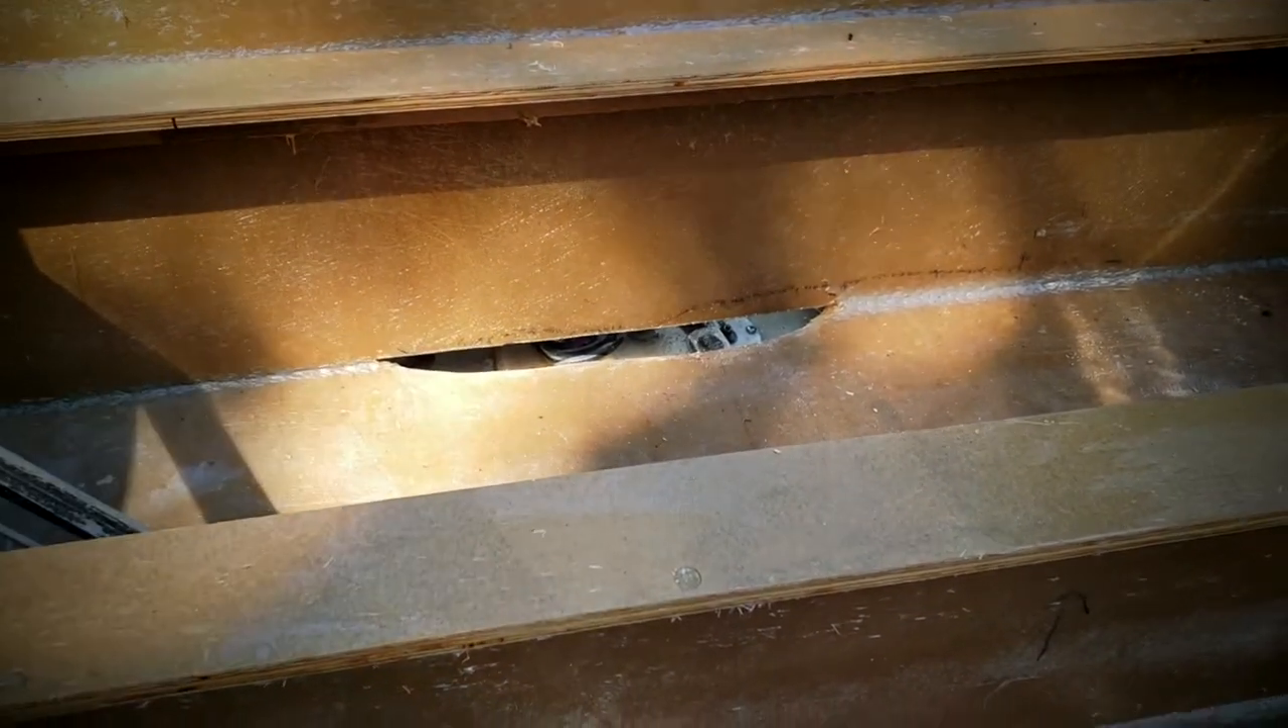You can kind of see that opening that I haven't covered yet under the rear seat.